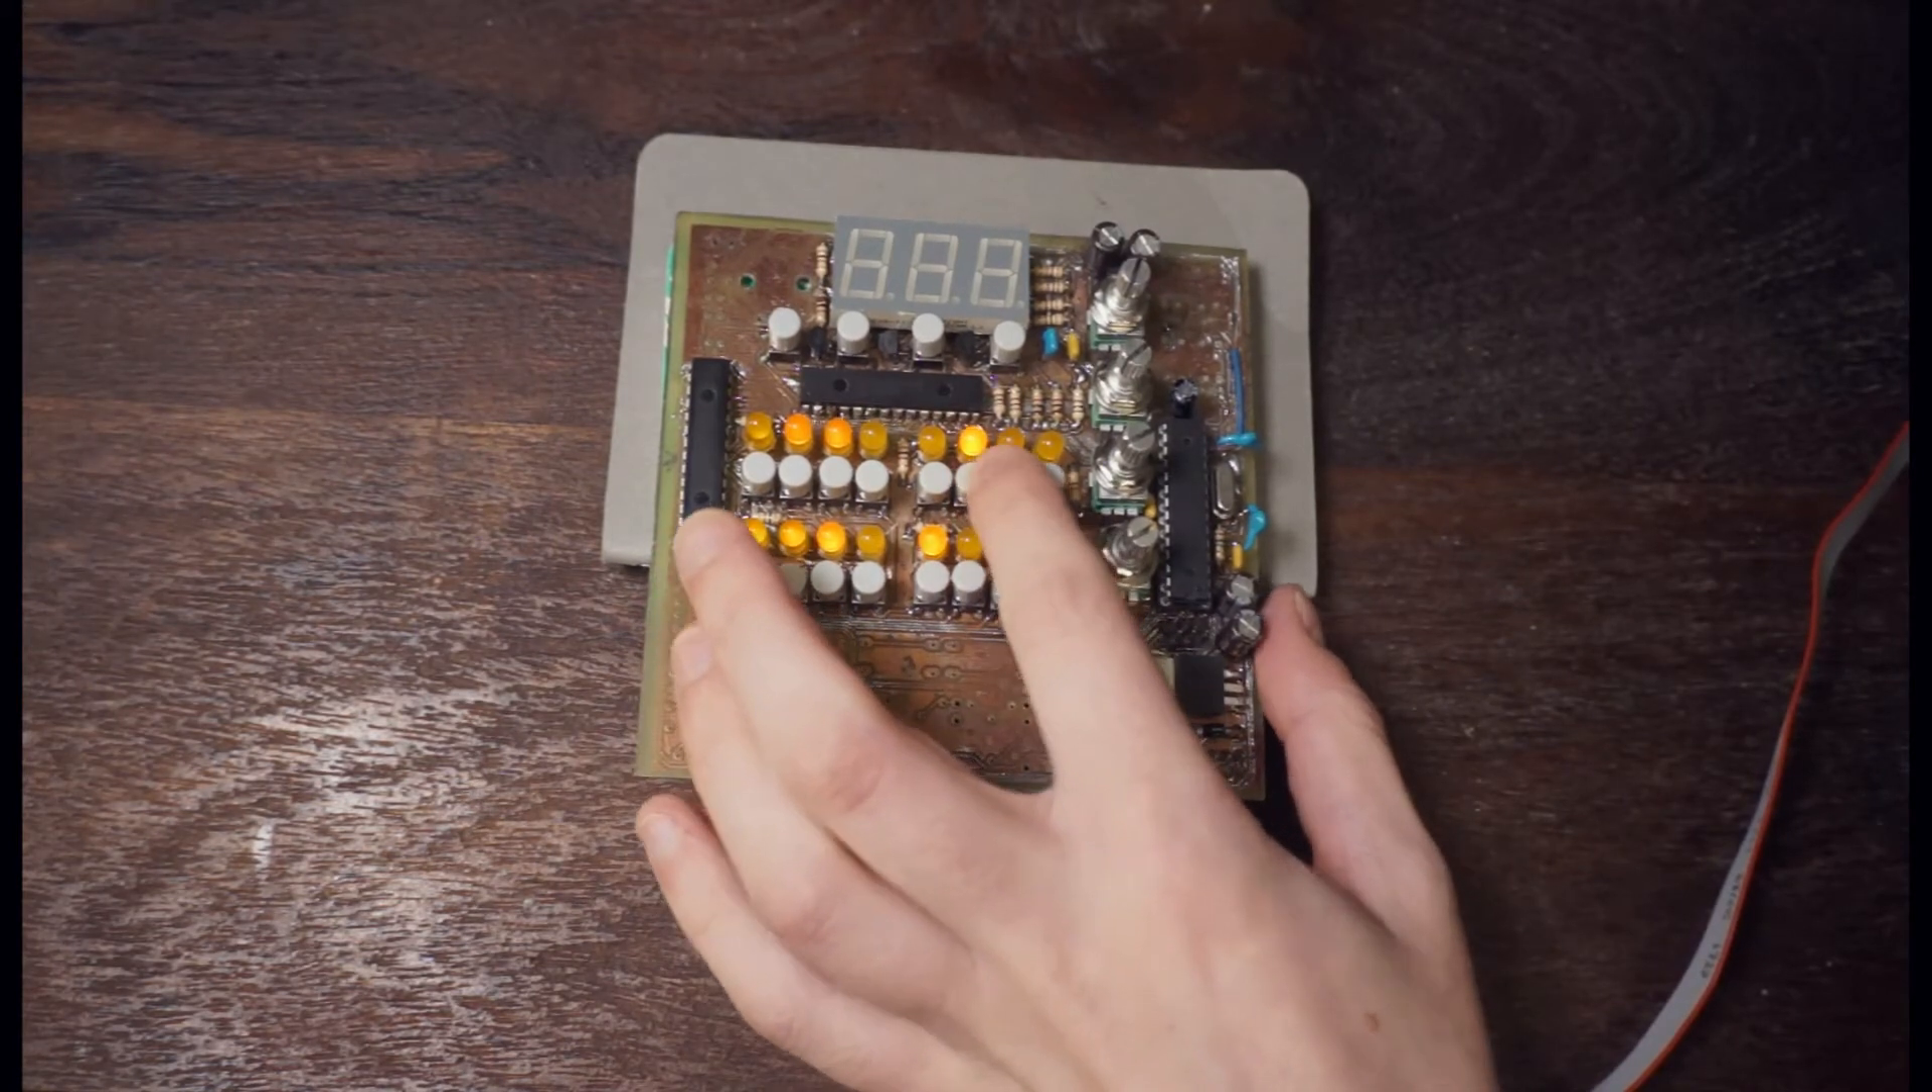After a little more soldering, we now have all of our LEDs and buttons in place, and we can toggle on and off whichever steps we like.